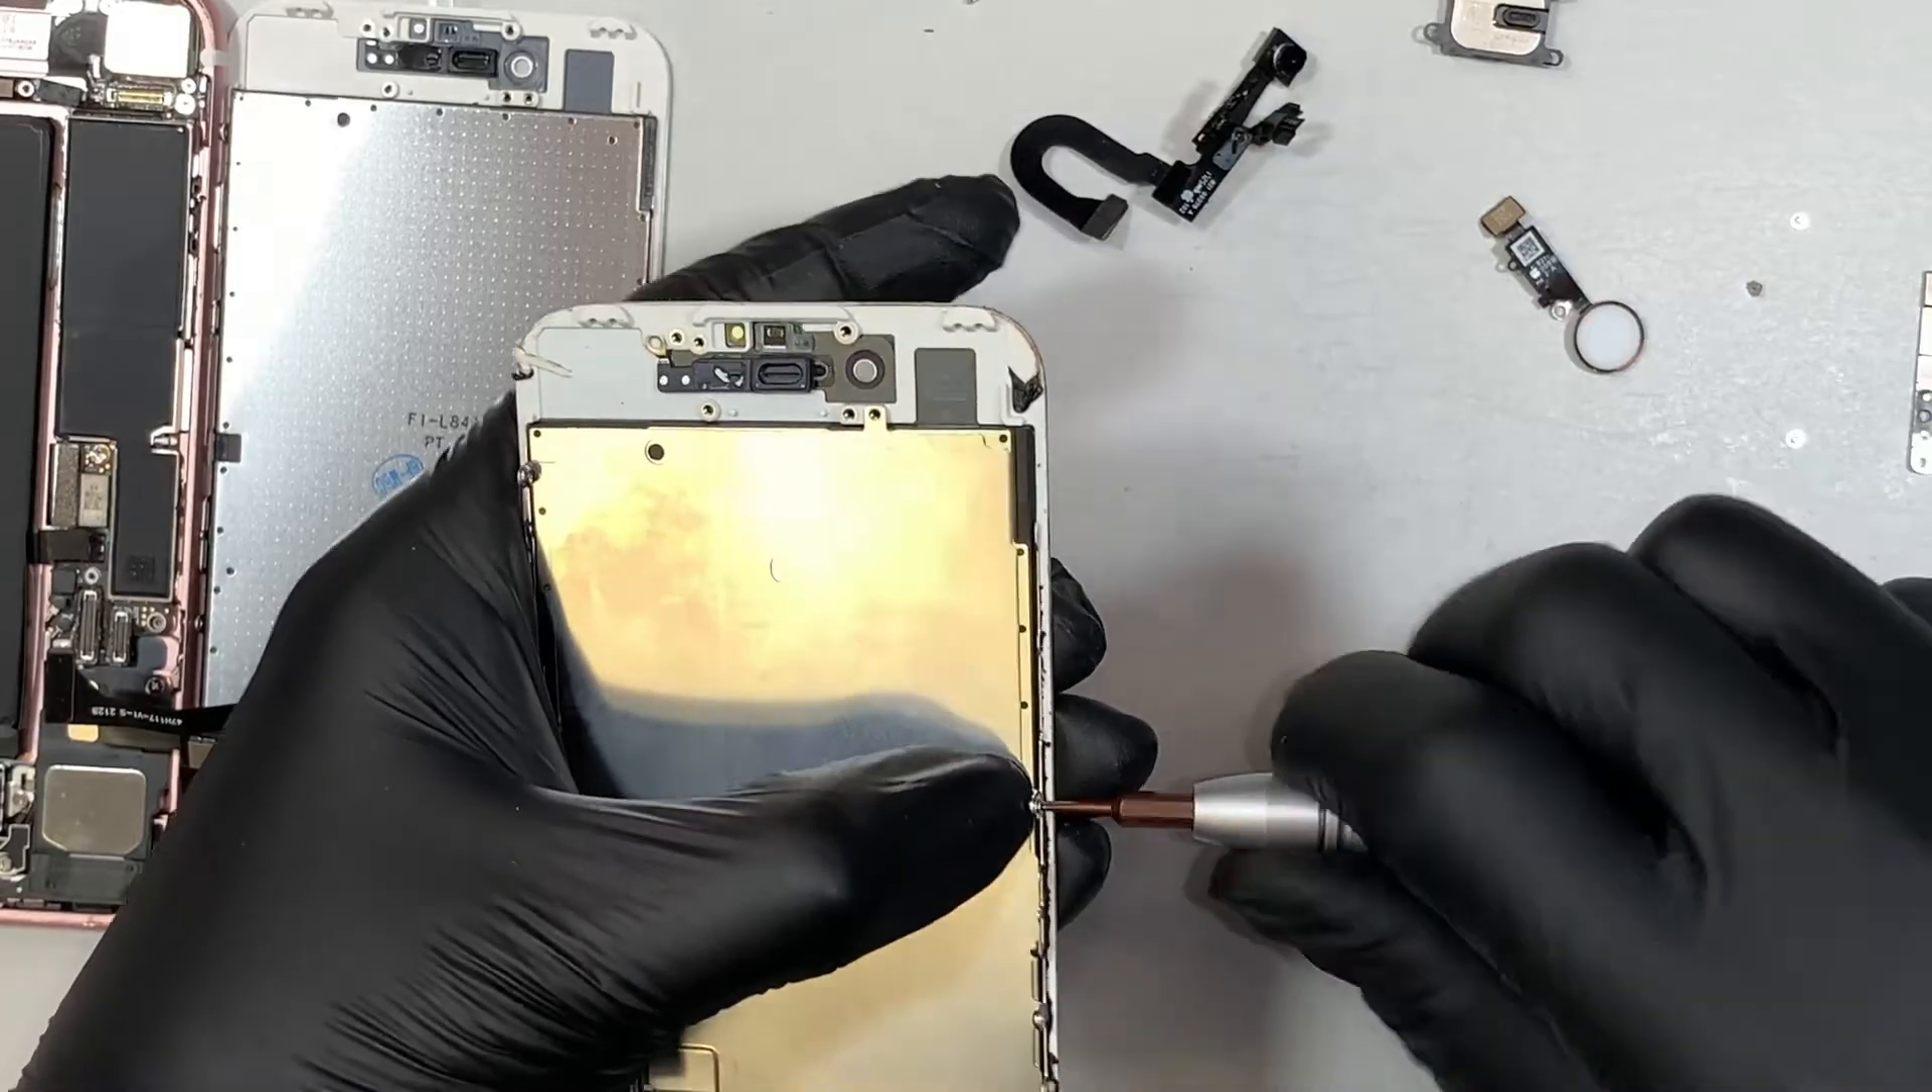We still have to remove the back plate.